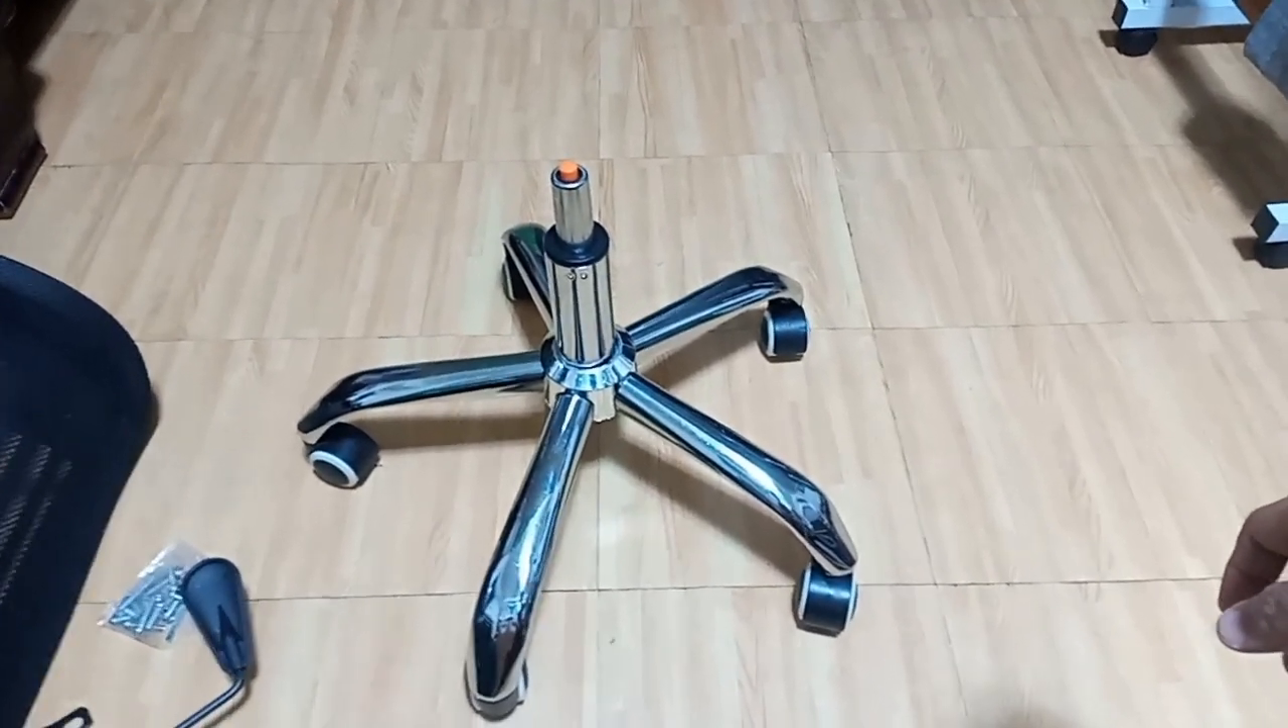Okay alright and uh we've got the uh base of the chair done.